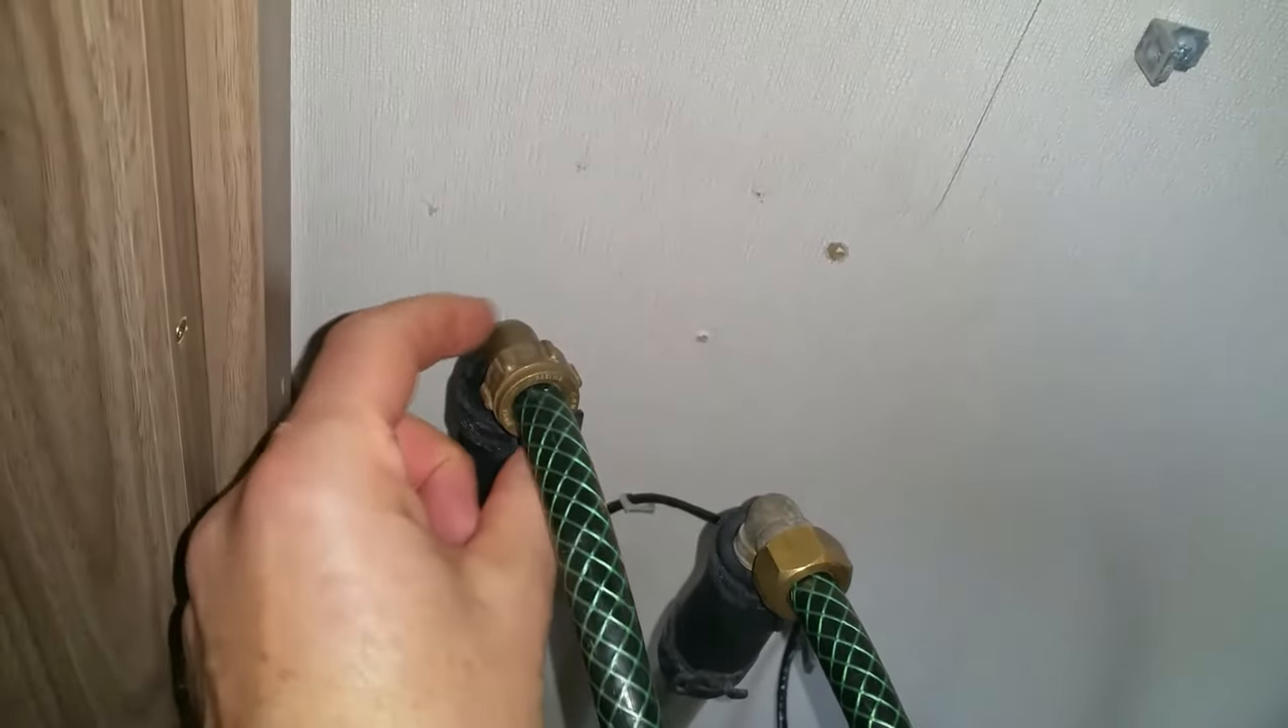Now that the tank is removed, I've connected hoses to the two connections.